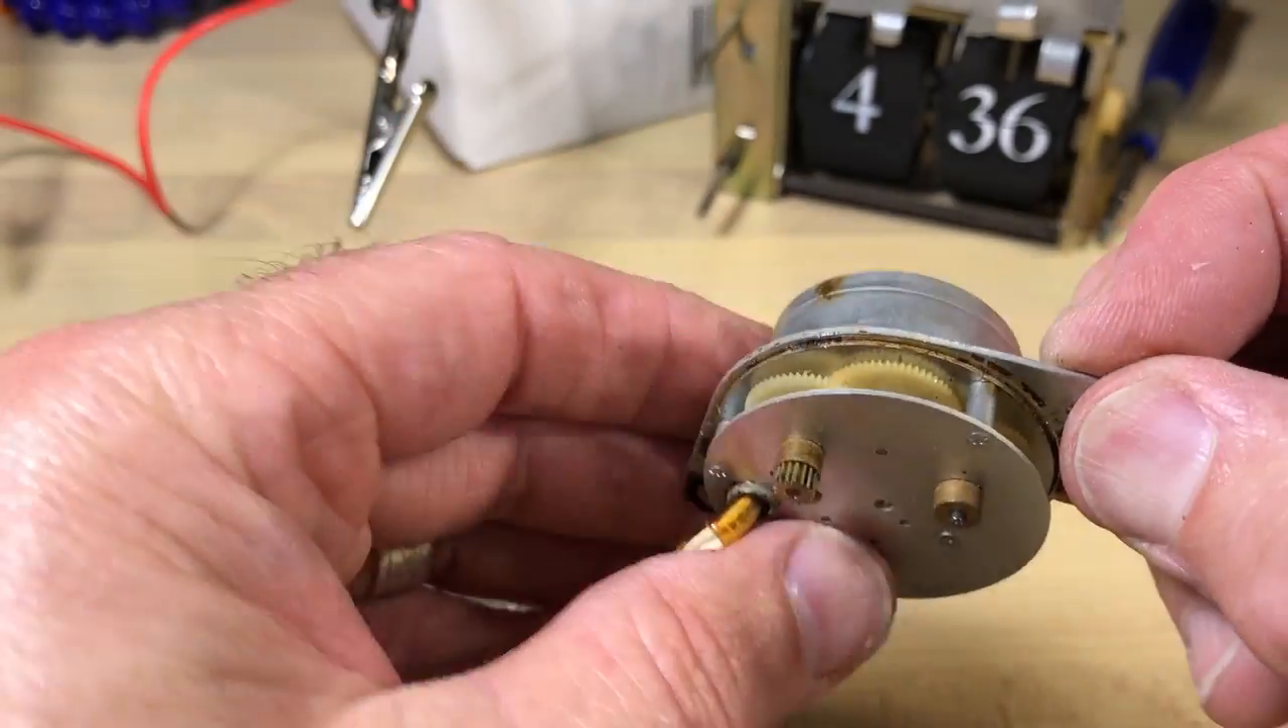Of course I still got to get this gearbox off first.